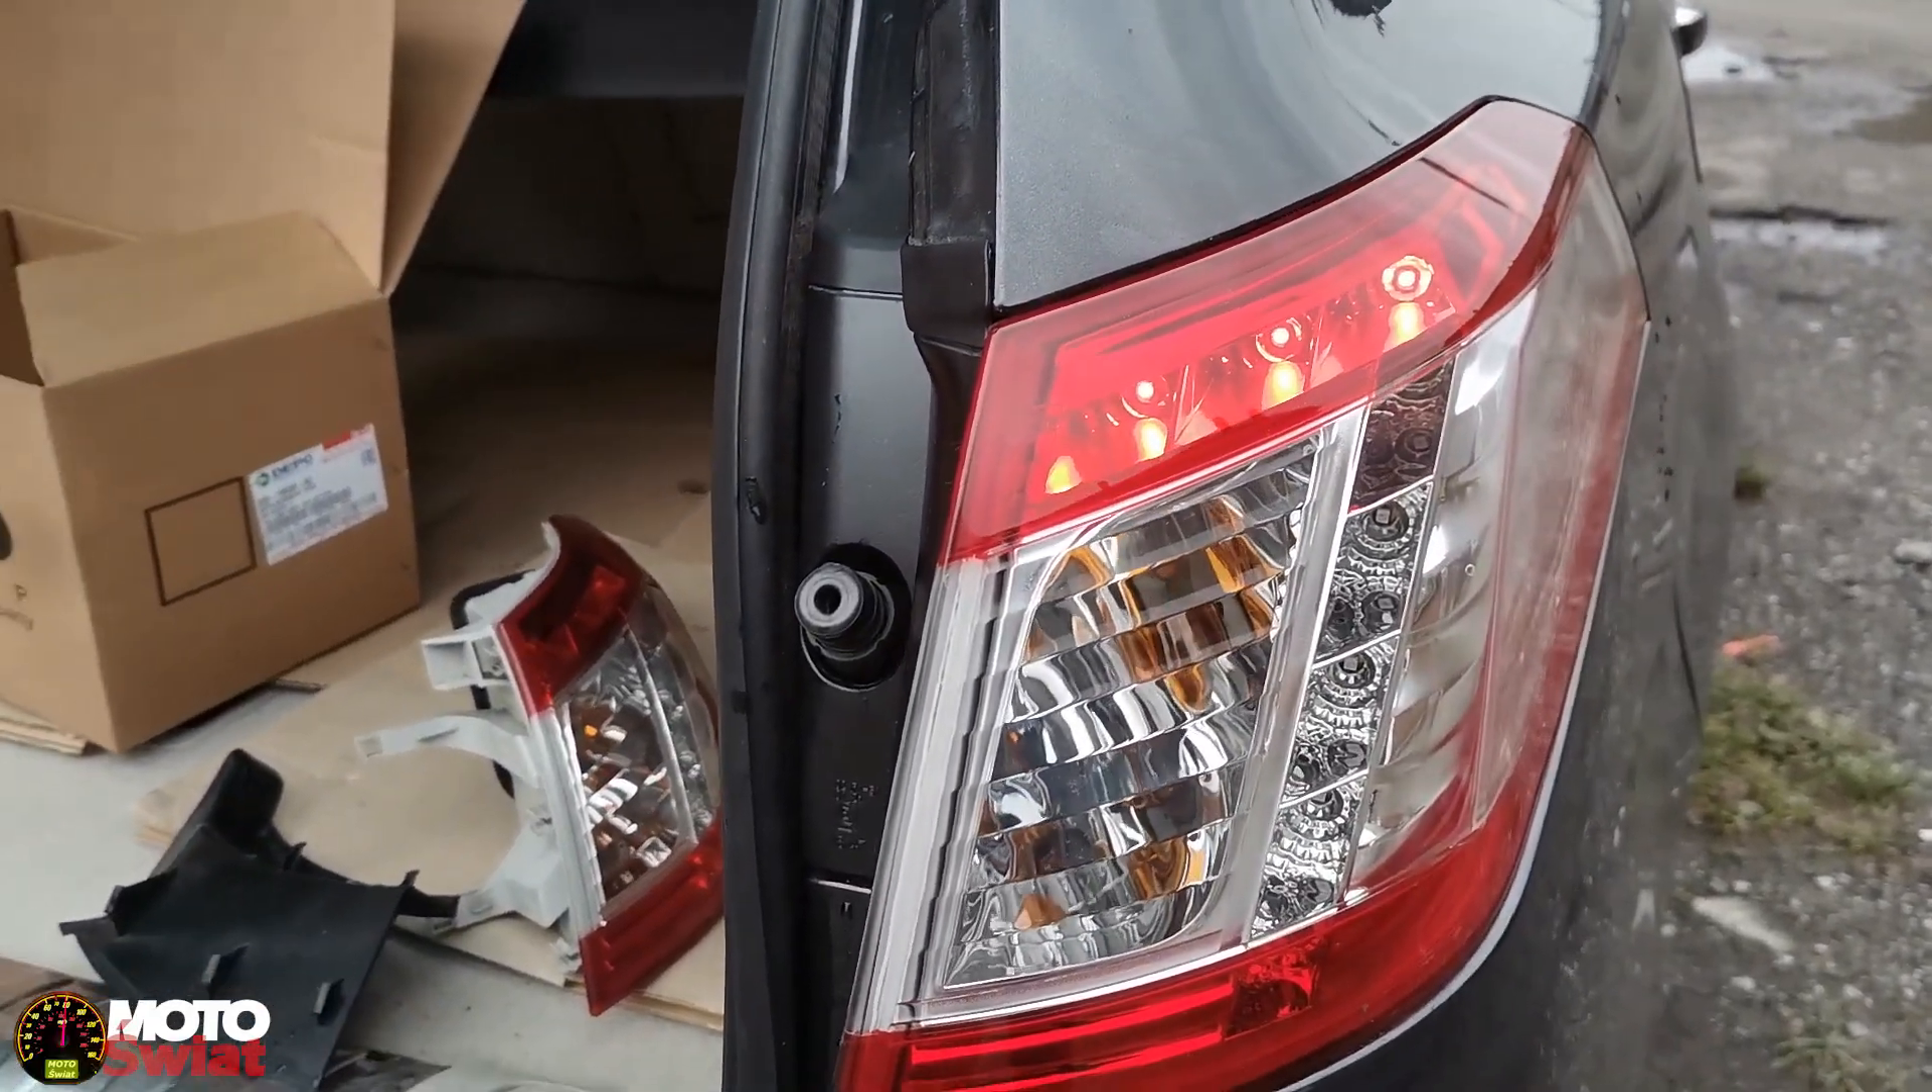A więc to lampa zamontowana jak widzicie.